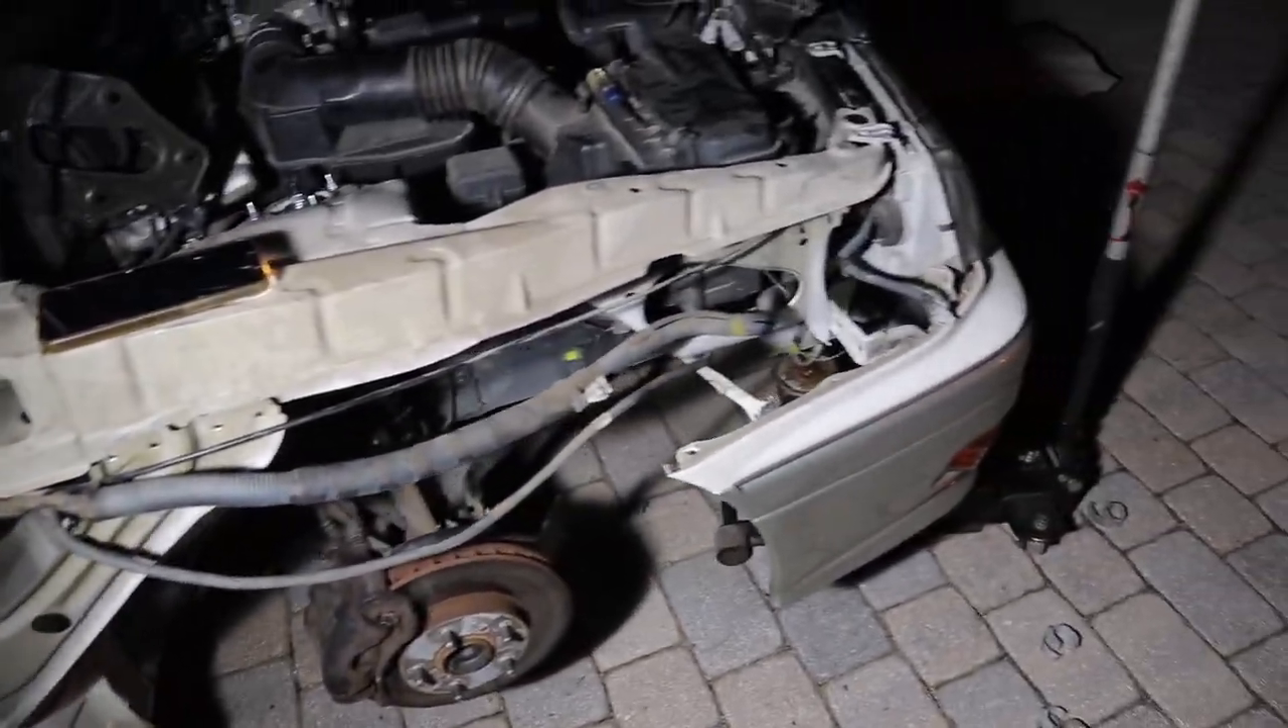So all right so we finally have the fender off.